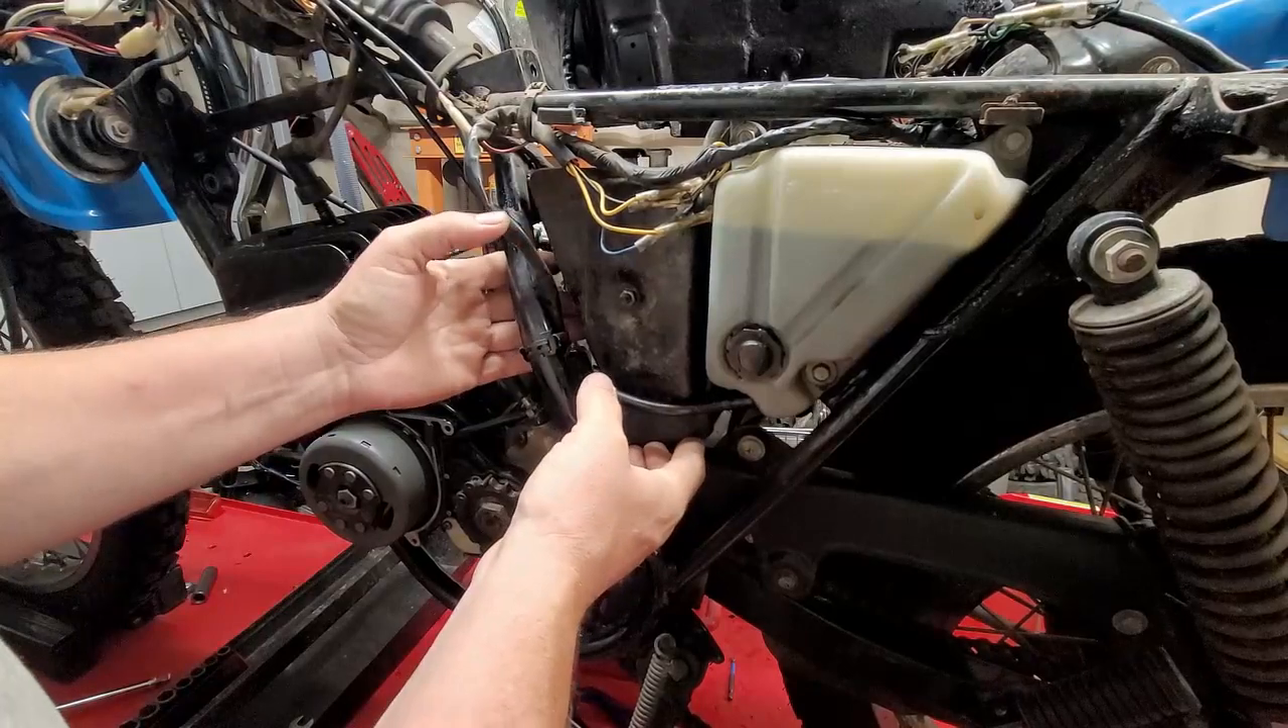This box has to move back and the oil tank is right in the way.